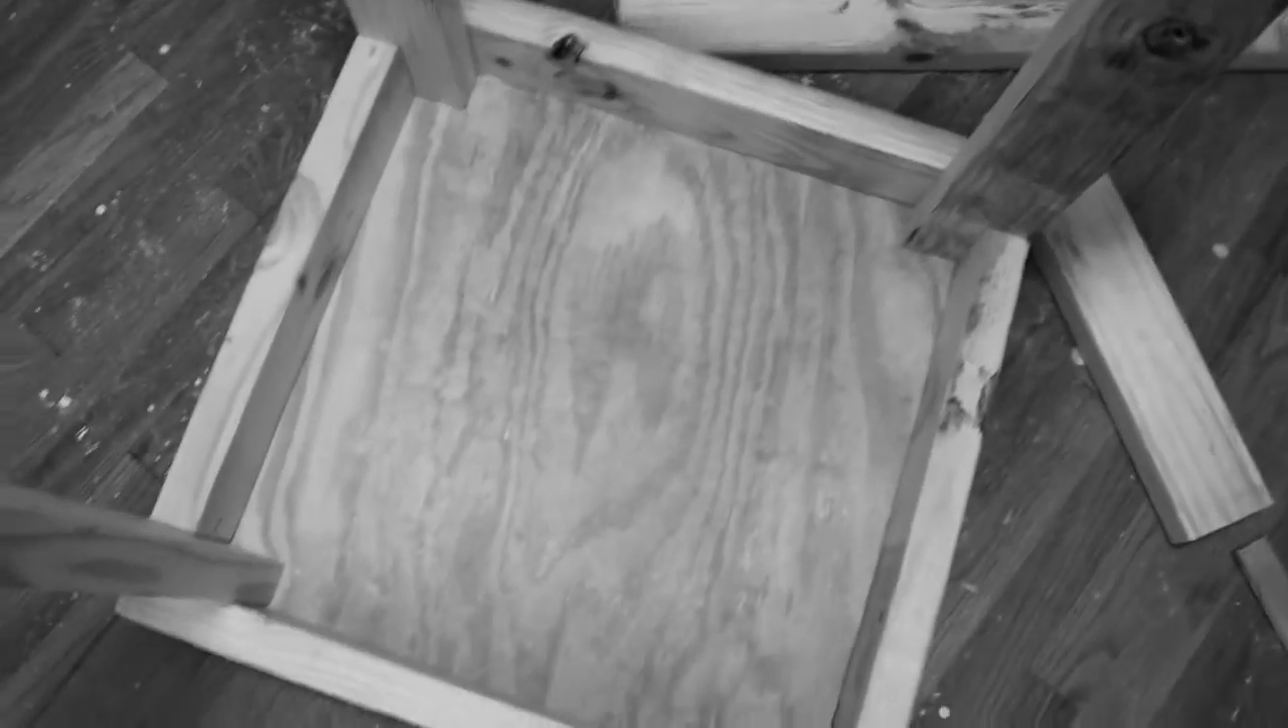Just to give you an update, I had to go get two more 2x4s. Okay, it's coming along. I've got all my base nailed together.